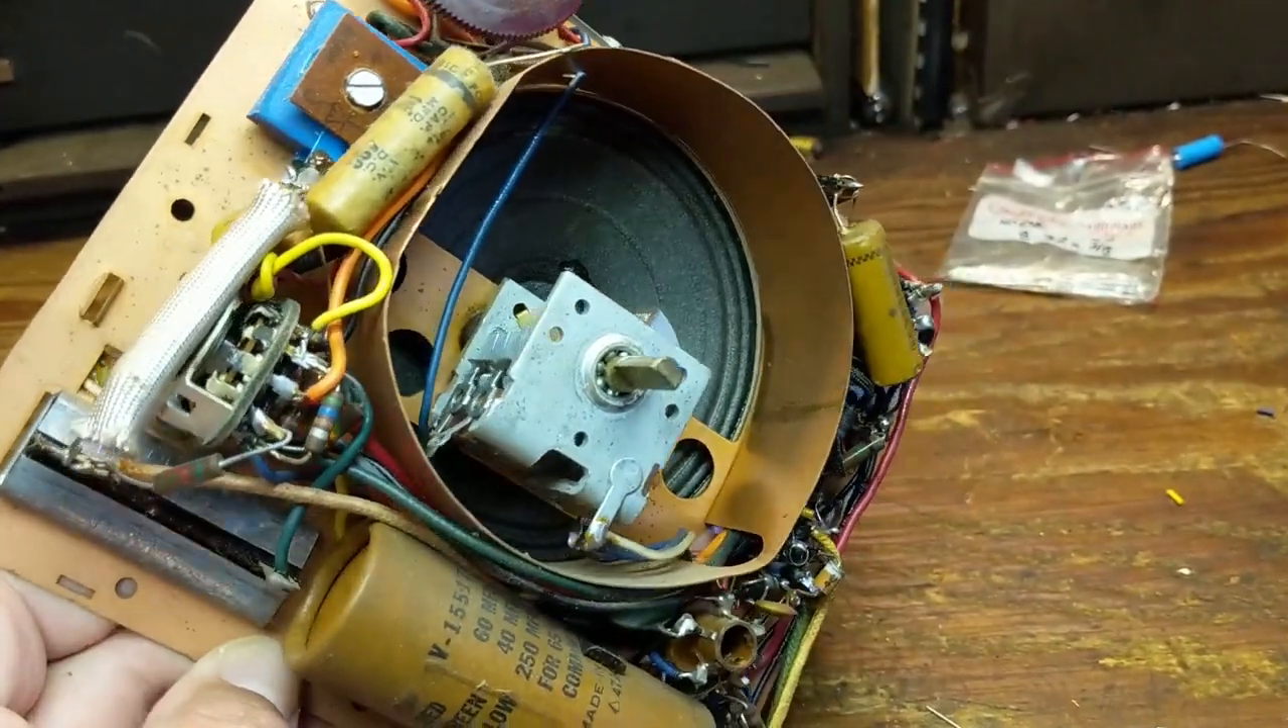Alright, well, I've got the, uh, chassis uninstalled.